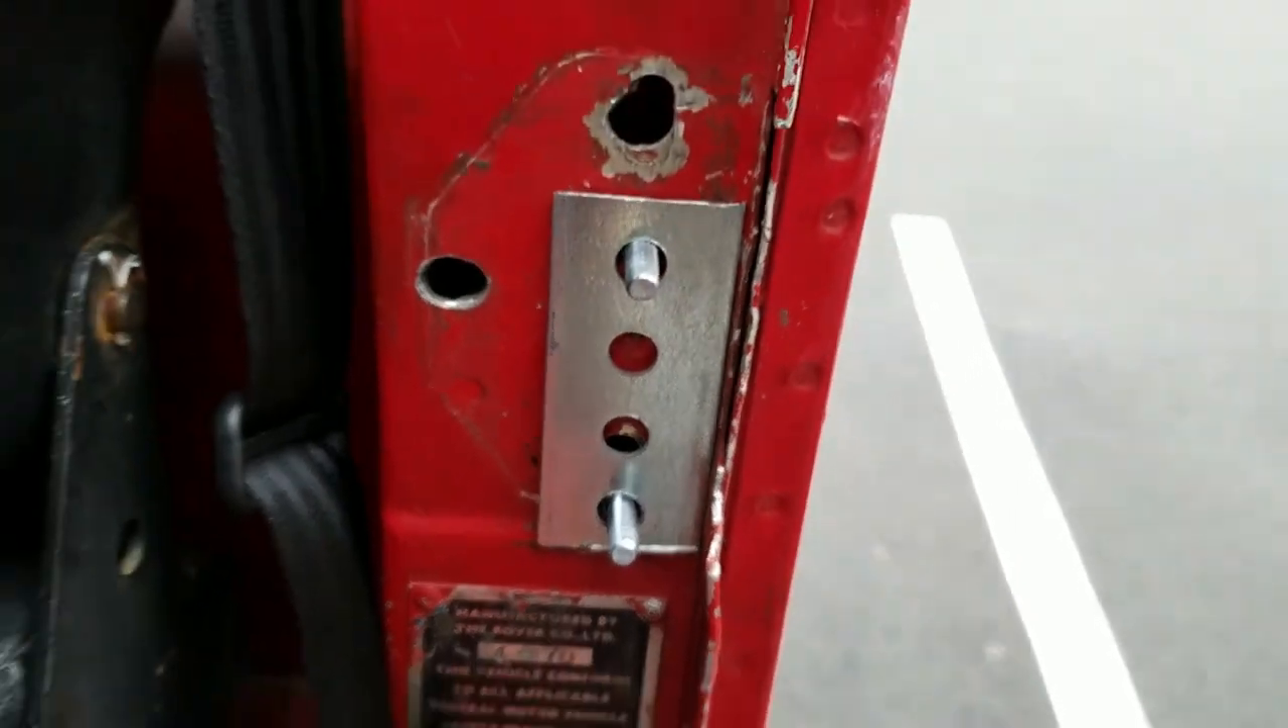And here you can see the shim really fits perfectly.